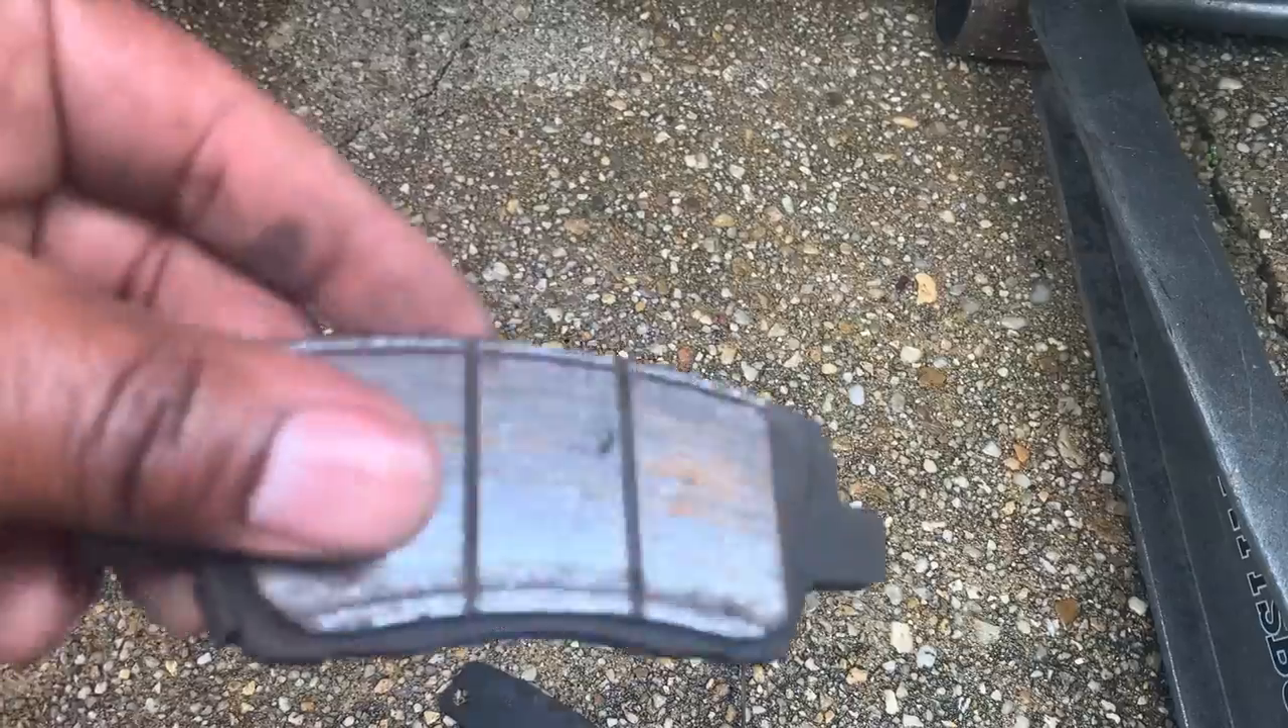Okay so i got the old pads out.